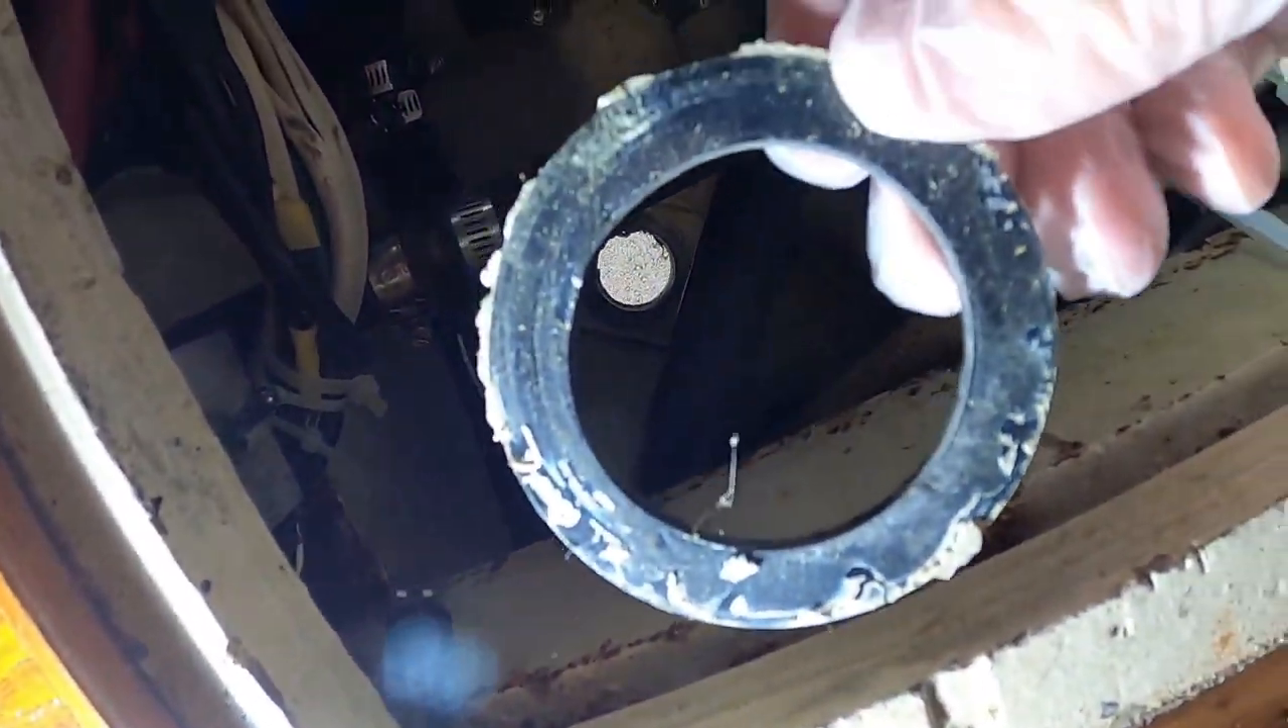And that's the old rubber O-ring that was removed.